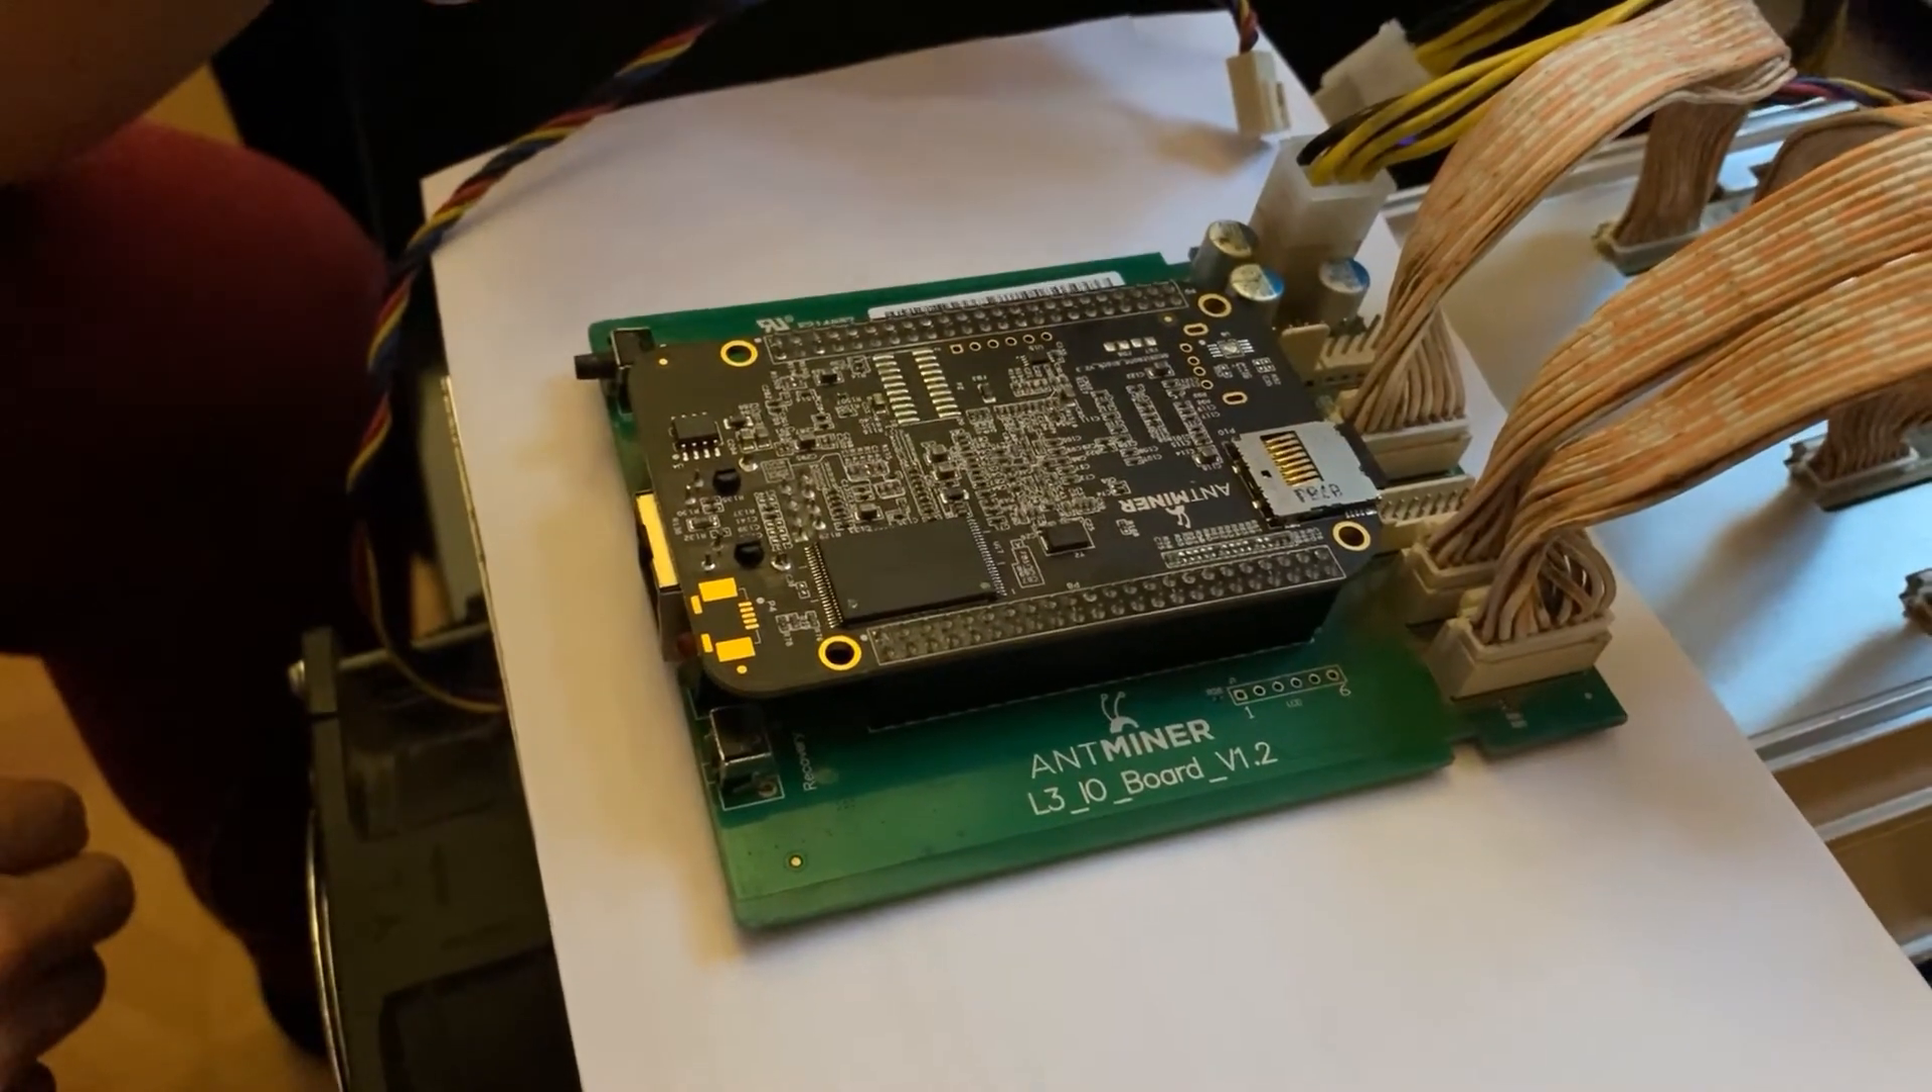As you can see i've already taken the controller out of the miner.